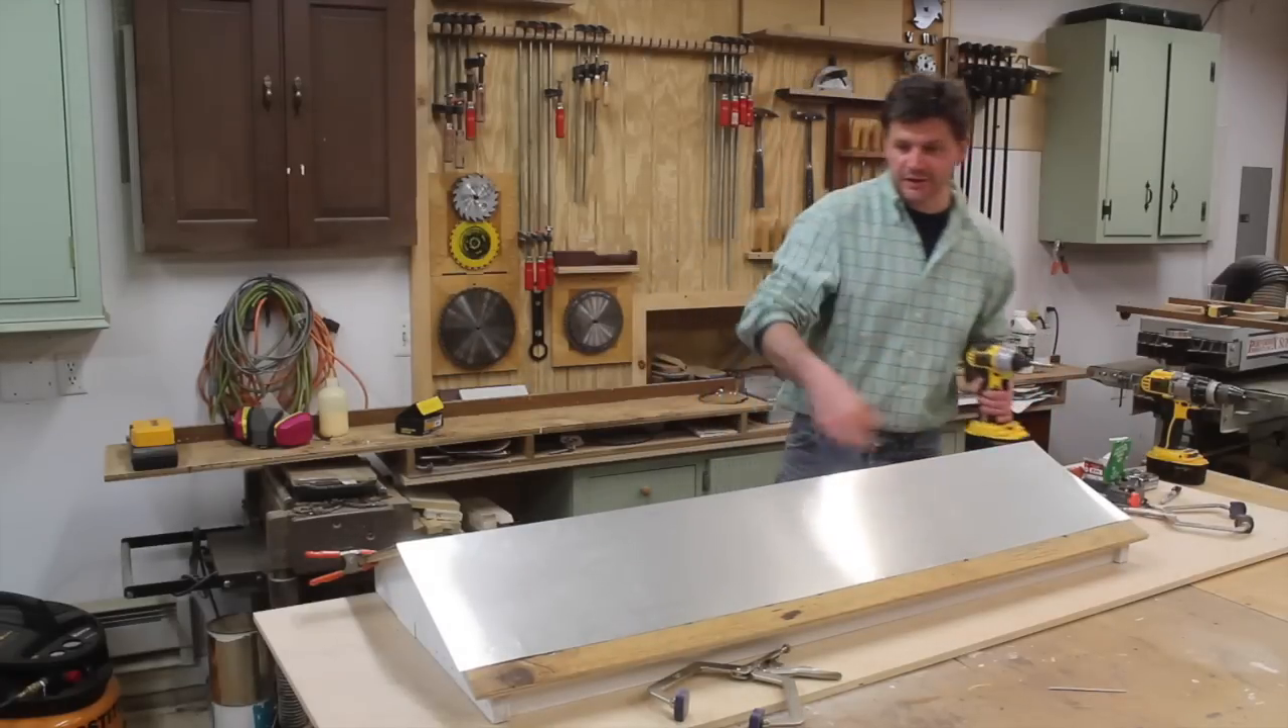I just finished attaching the aluminum to one side of the roof and now I'll spin the roof around and we'll do the other side.